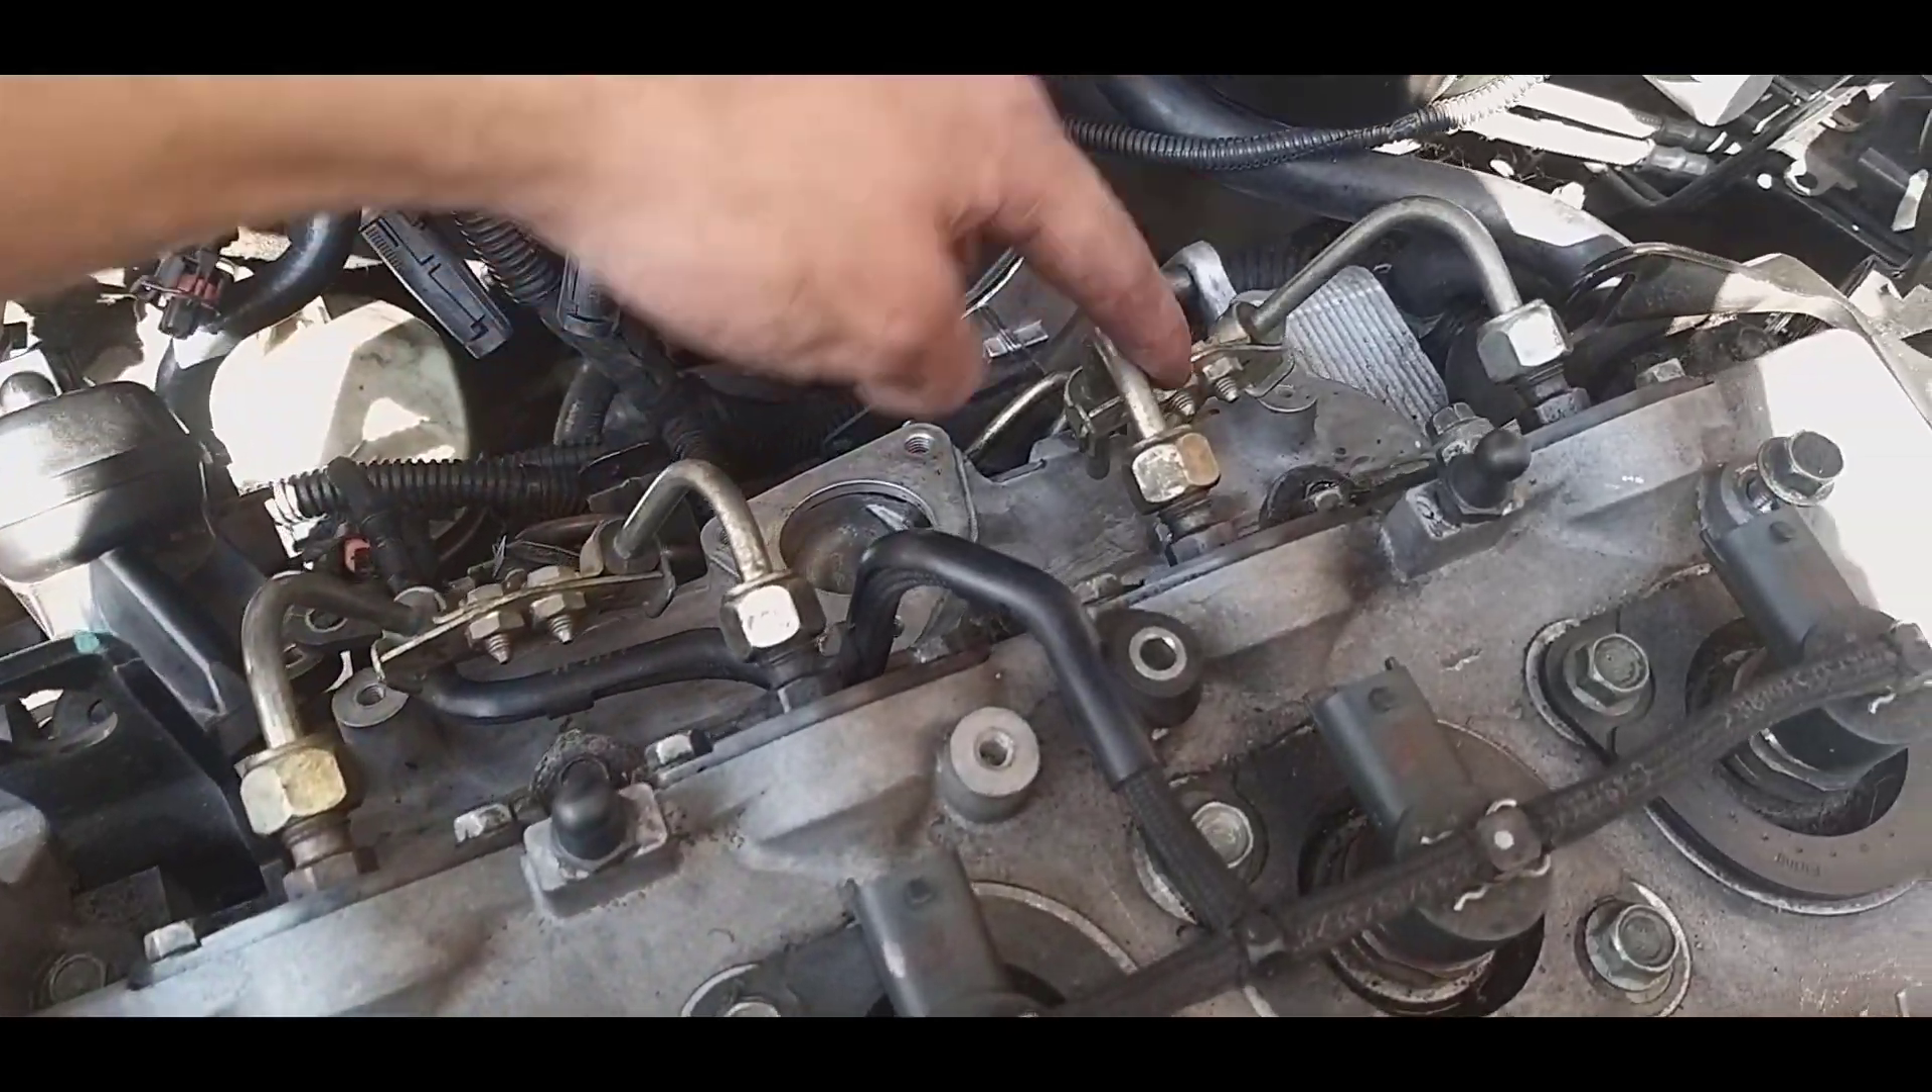Io ho già montato i tubi.